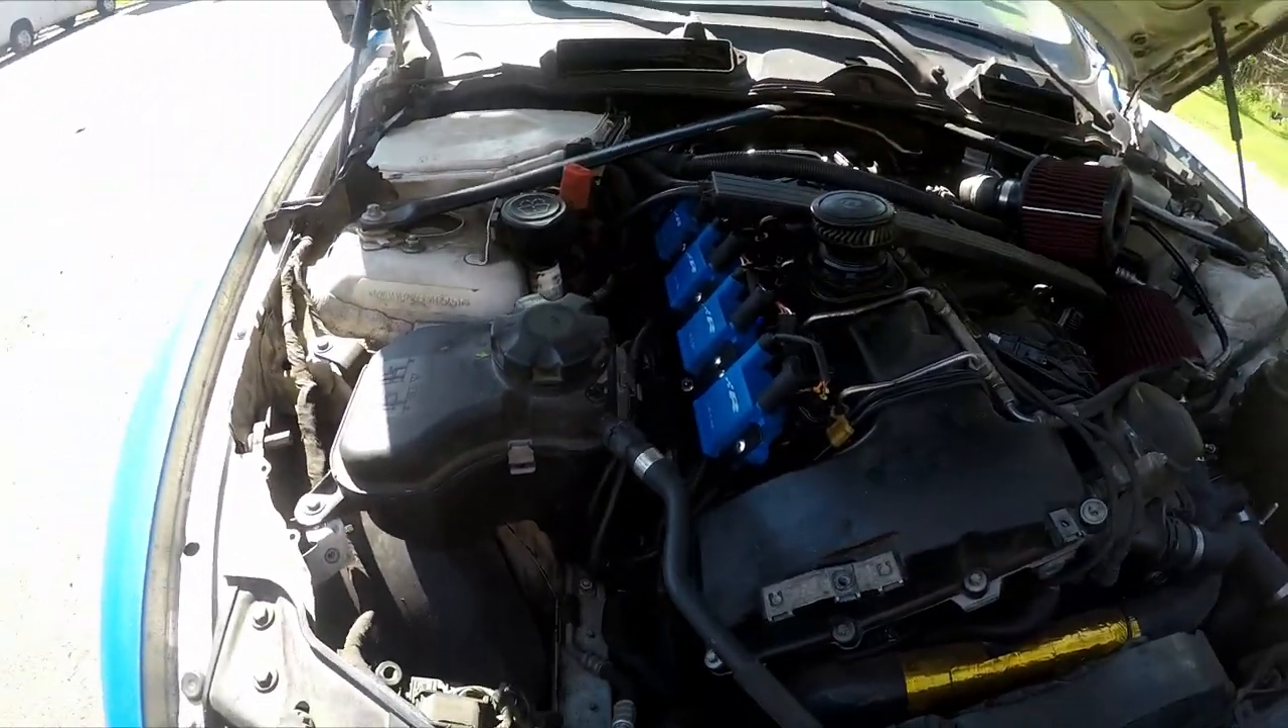I just installed the upgraded PR coils.